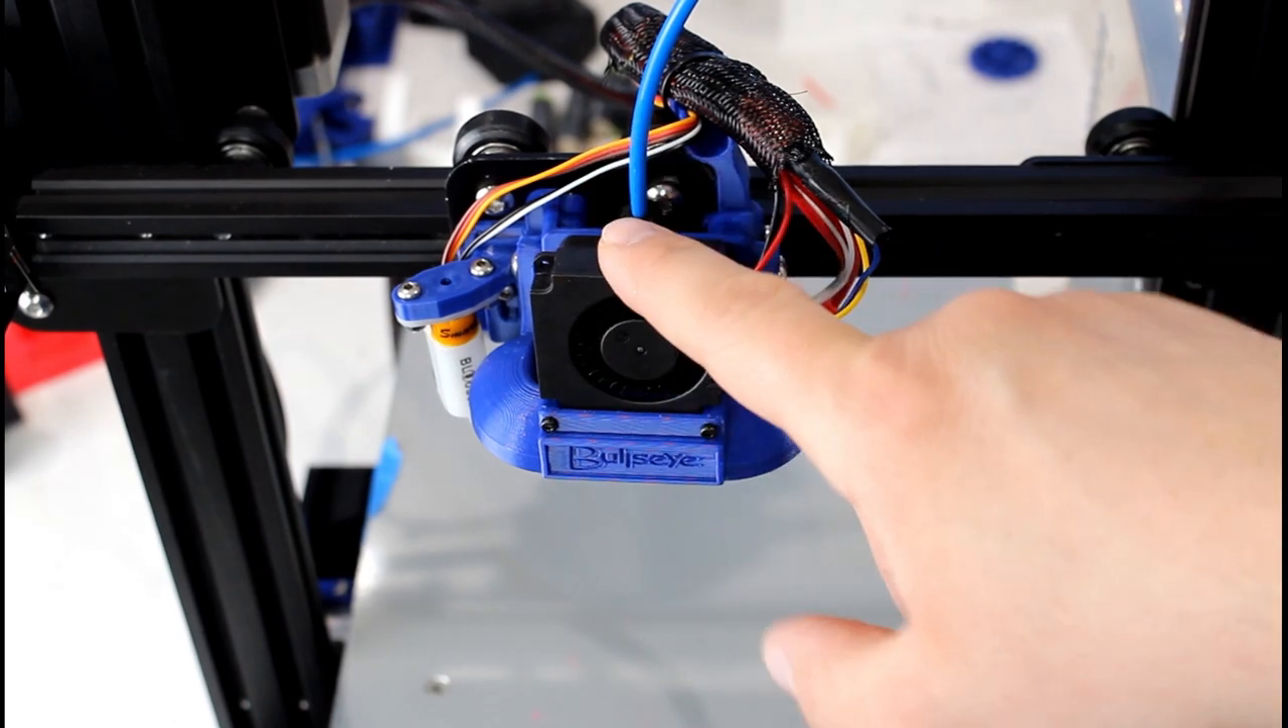So as you can see I got everything put back together. The fans are on, the bullseye duct, everything's ready to go.